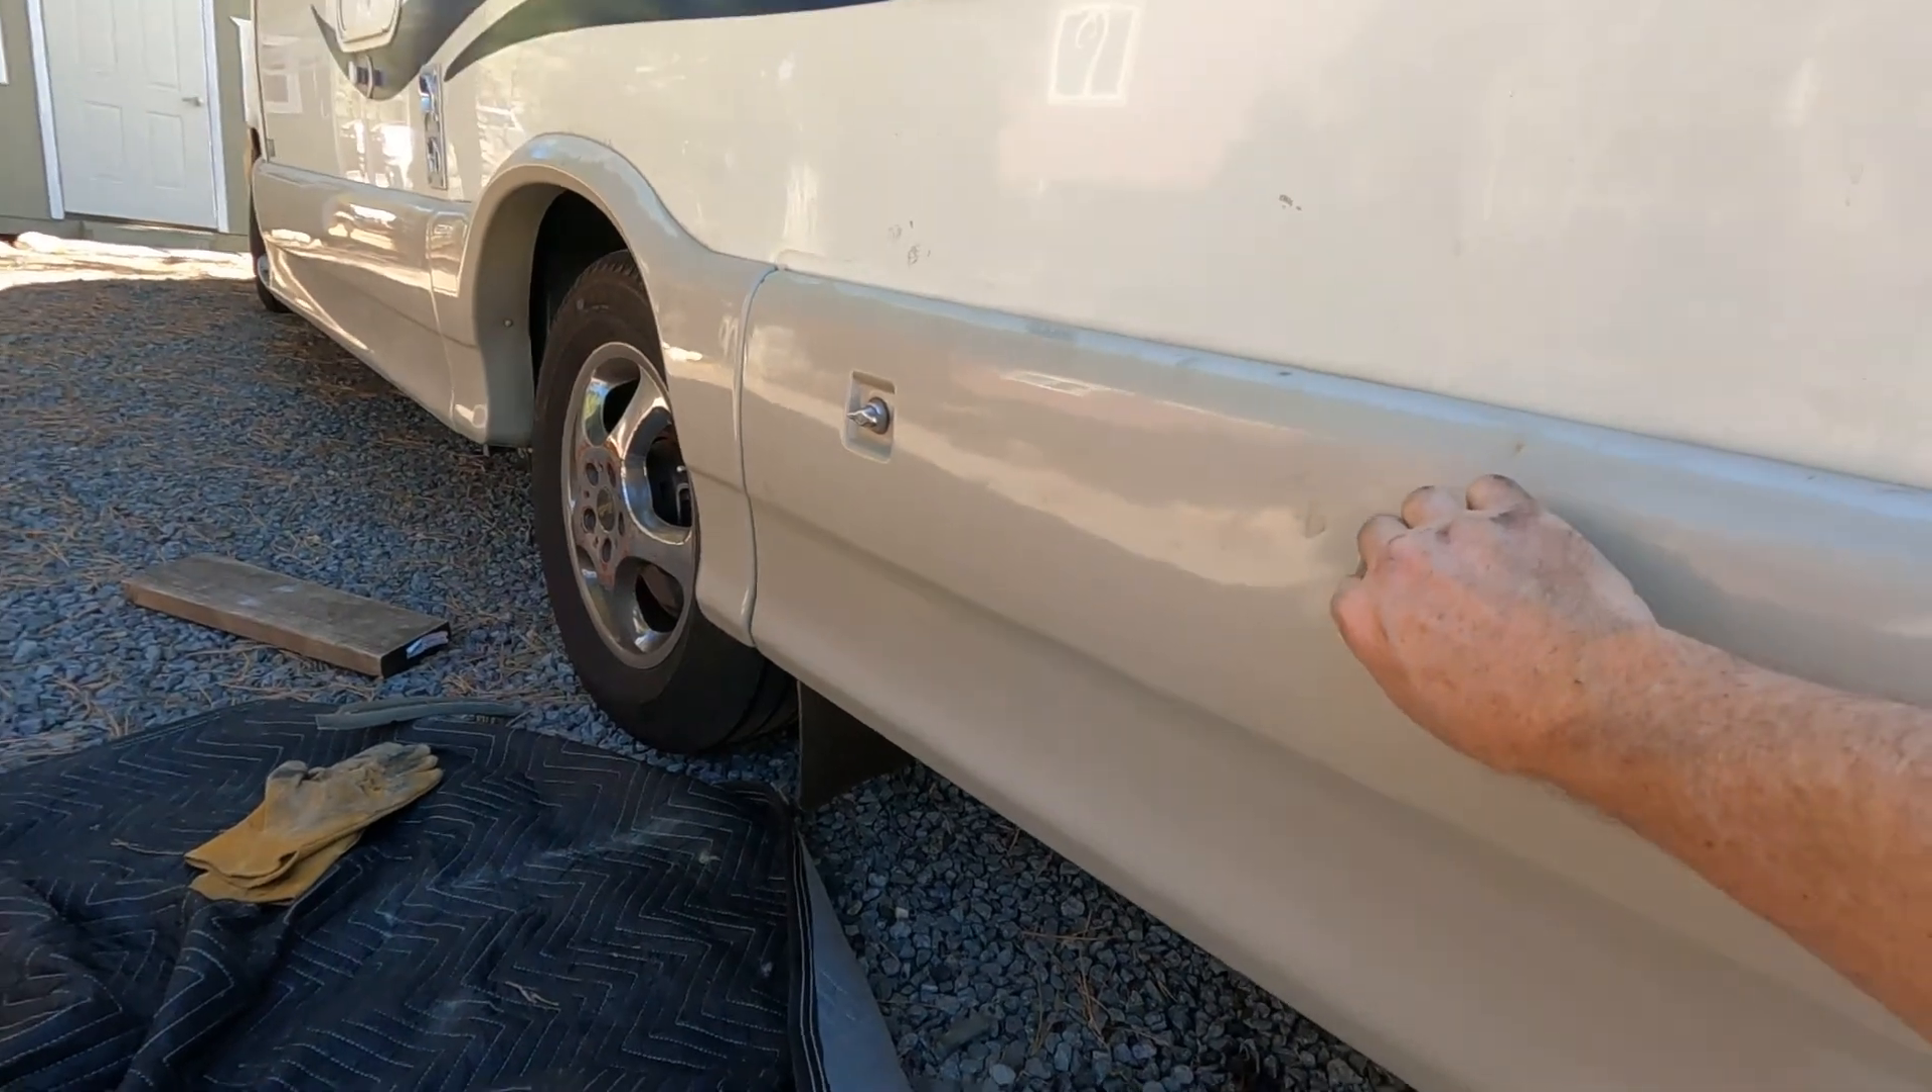I need to clean because i've got fingerprints everywhere but i've got the panel back on and i can turn this into storage.